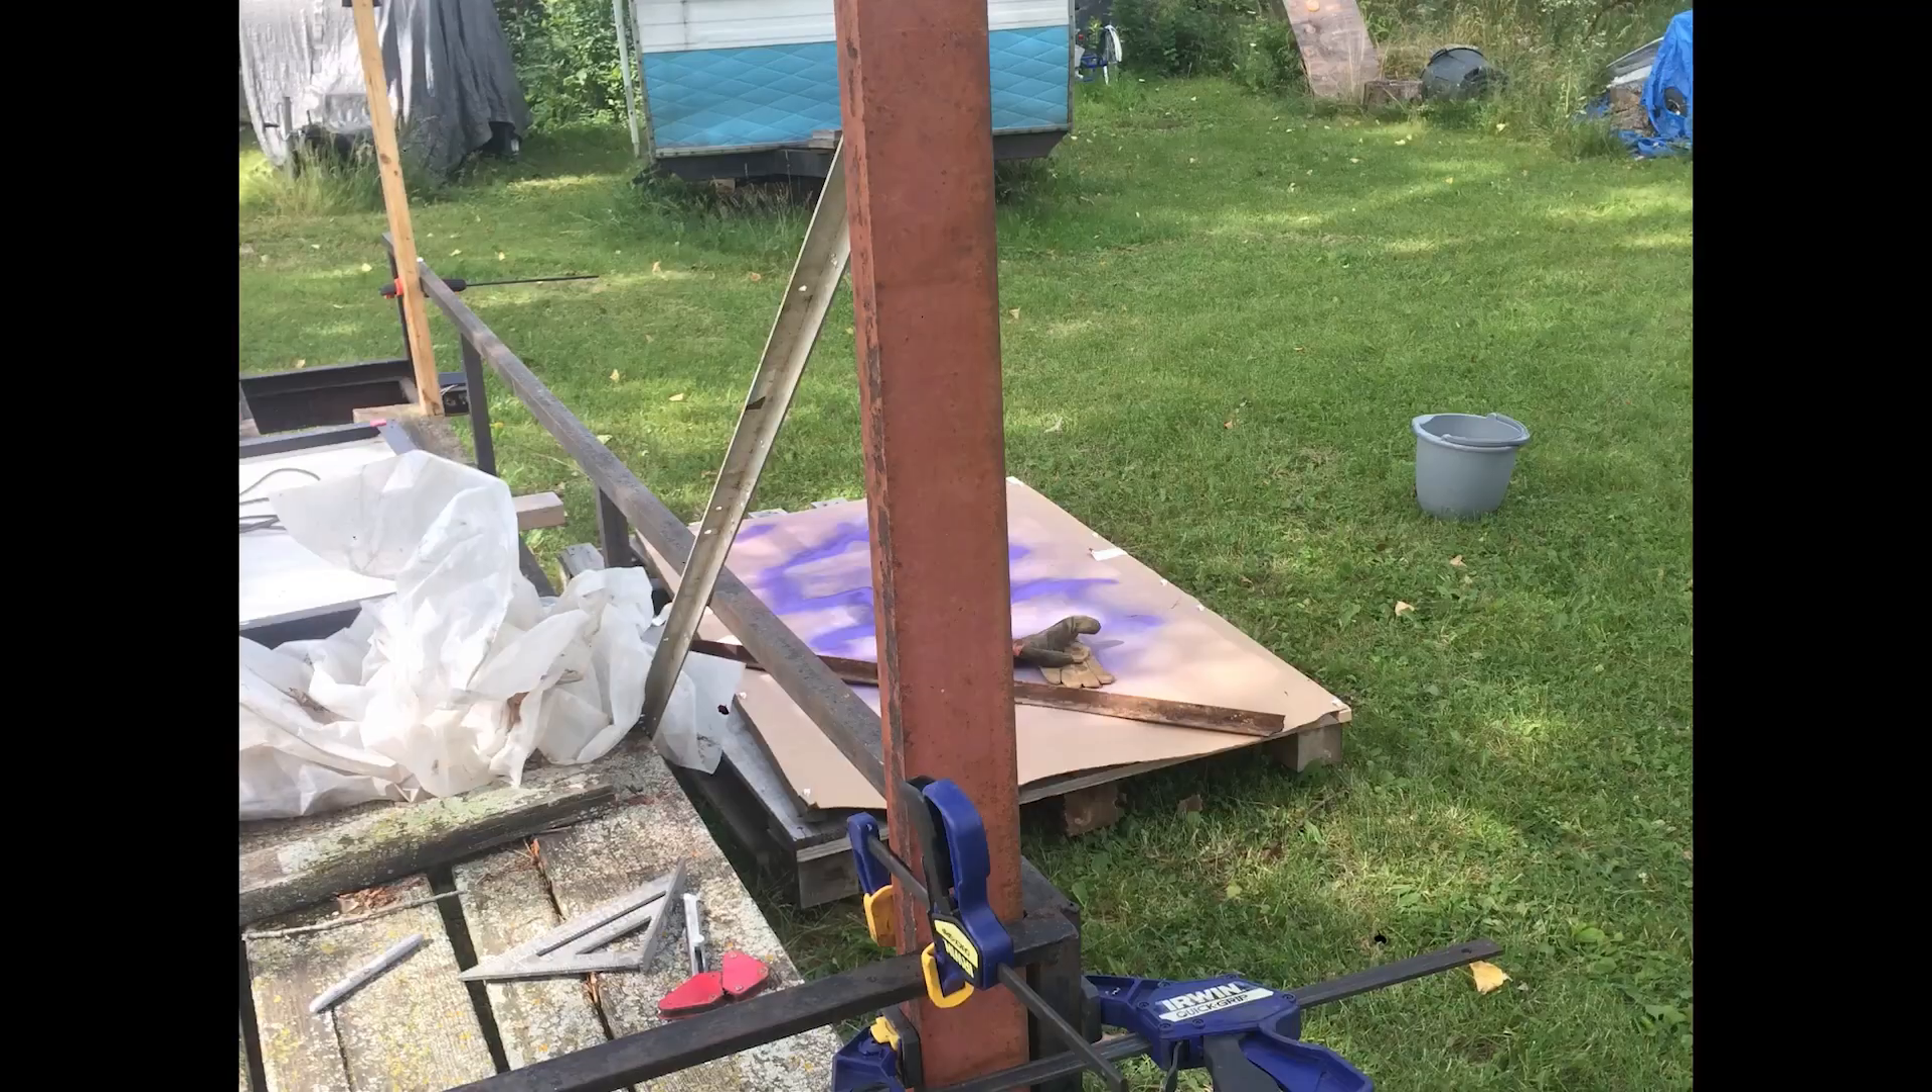I've got a three -inch piece of iron channel going vertical here, just held in place temporarily with speed clamps.